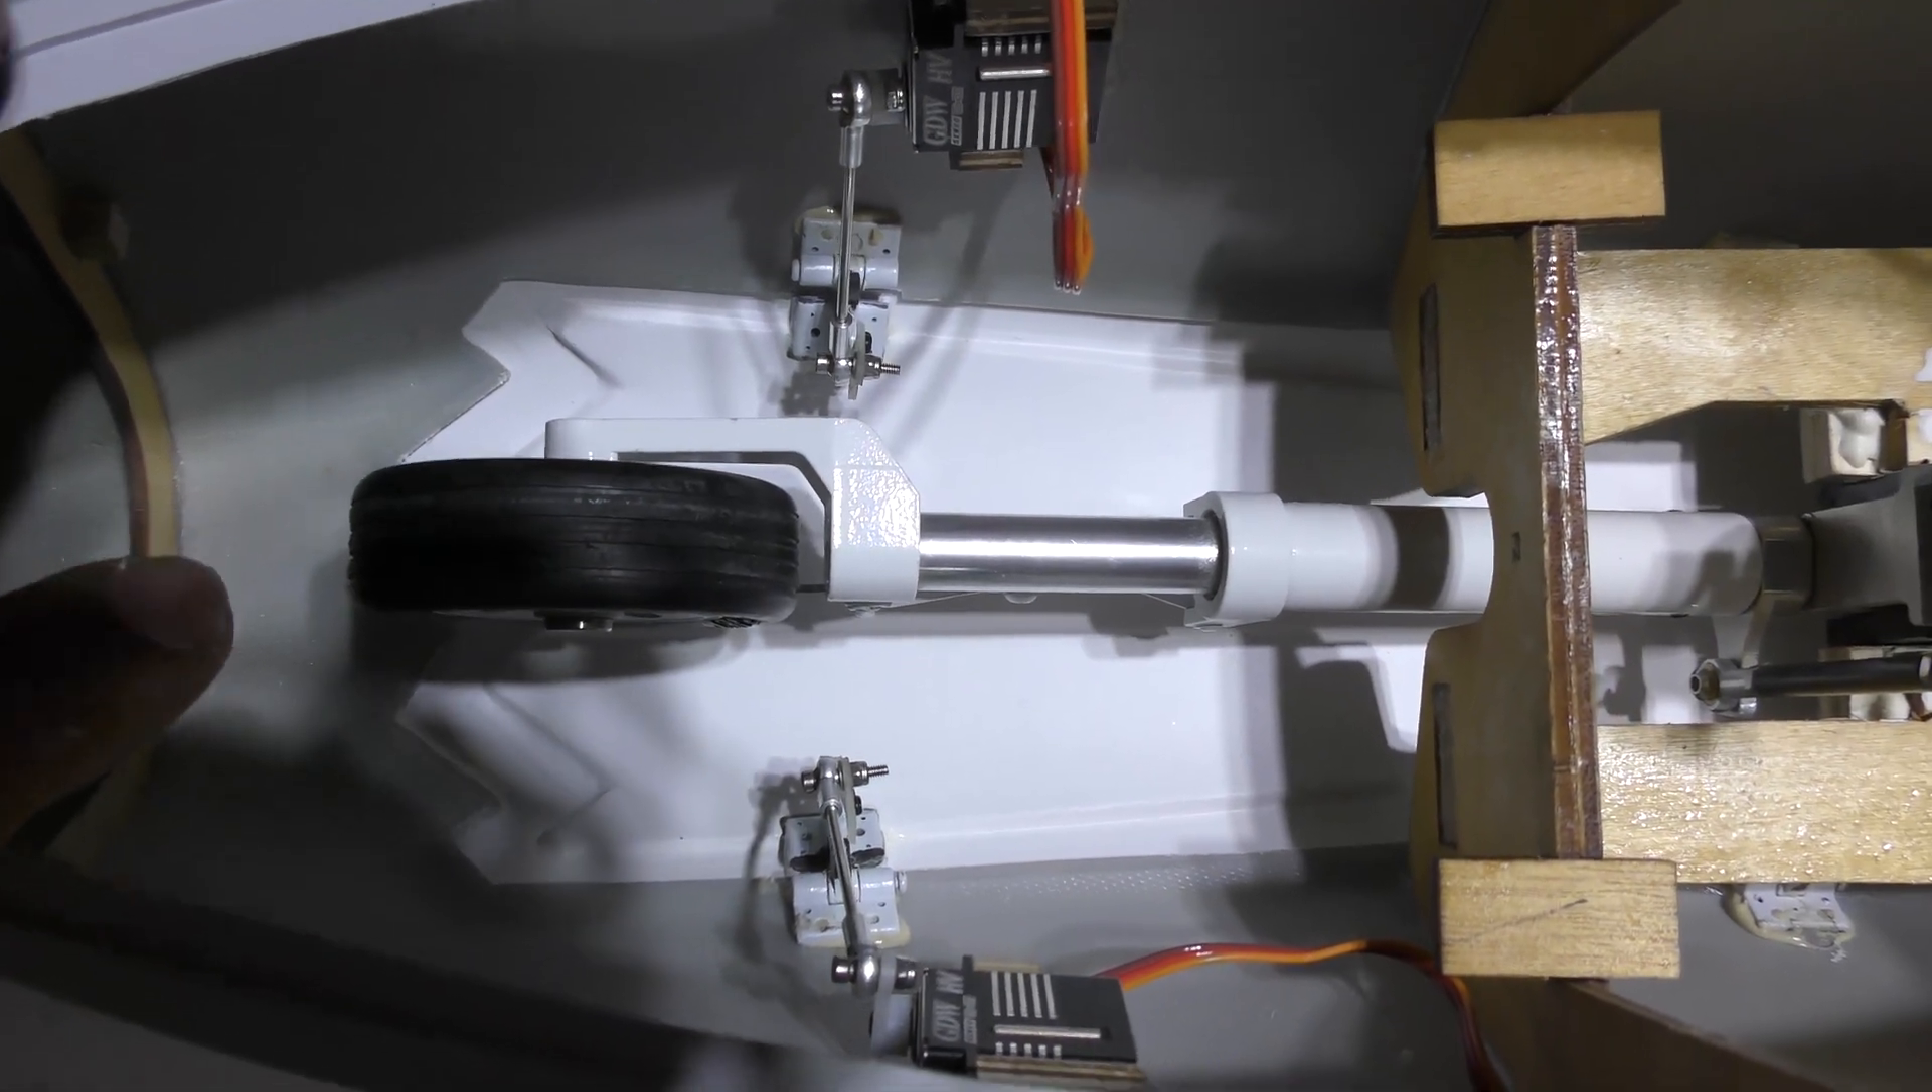We've got servos to open the gear doors we got rid of the air cylinders.